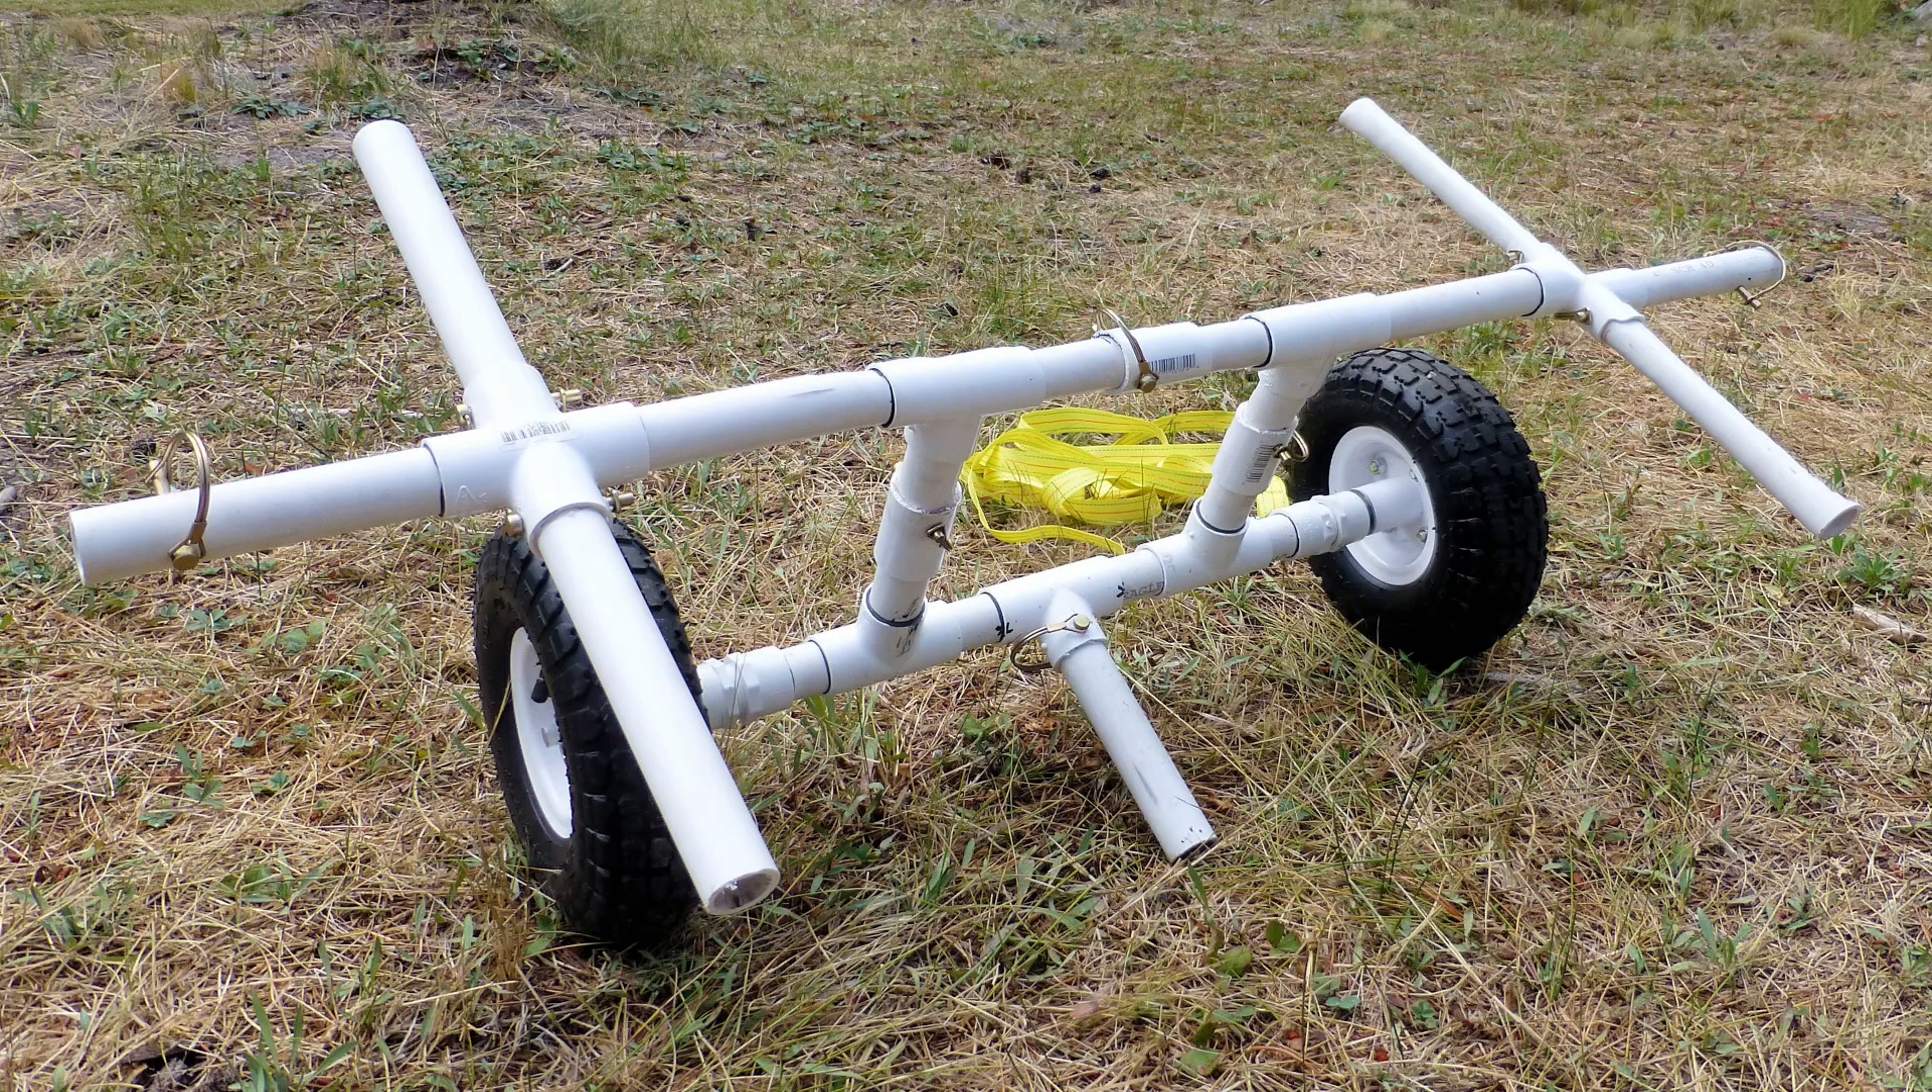And here's the final transporter fully assembled.